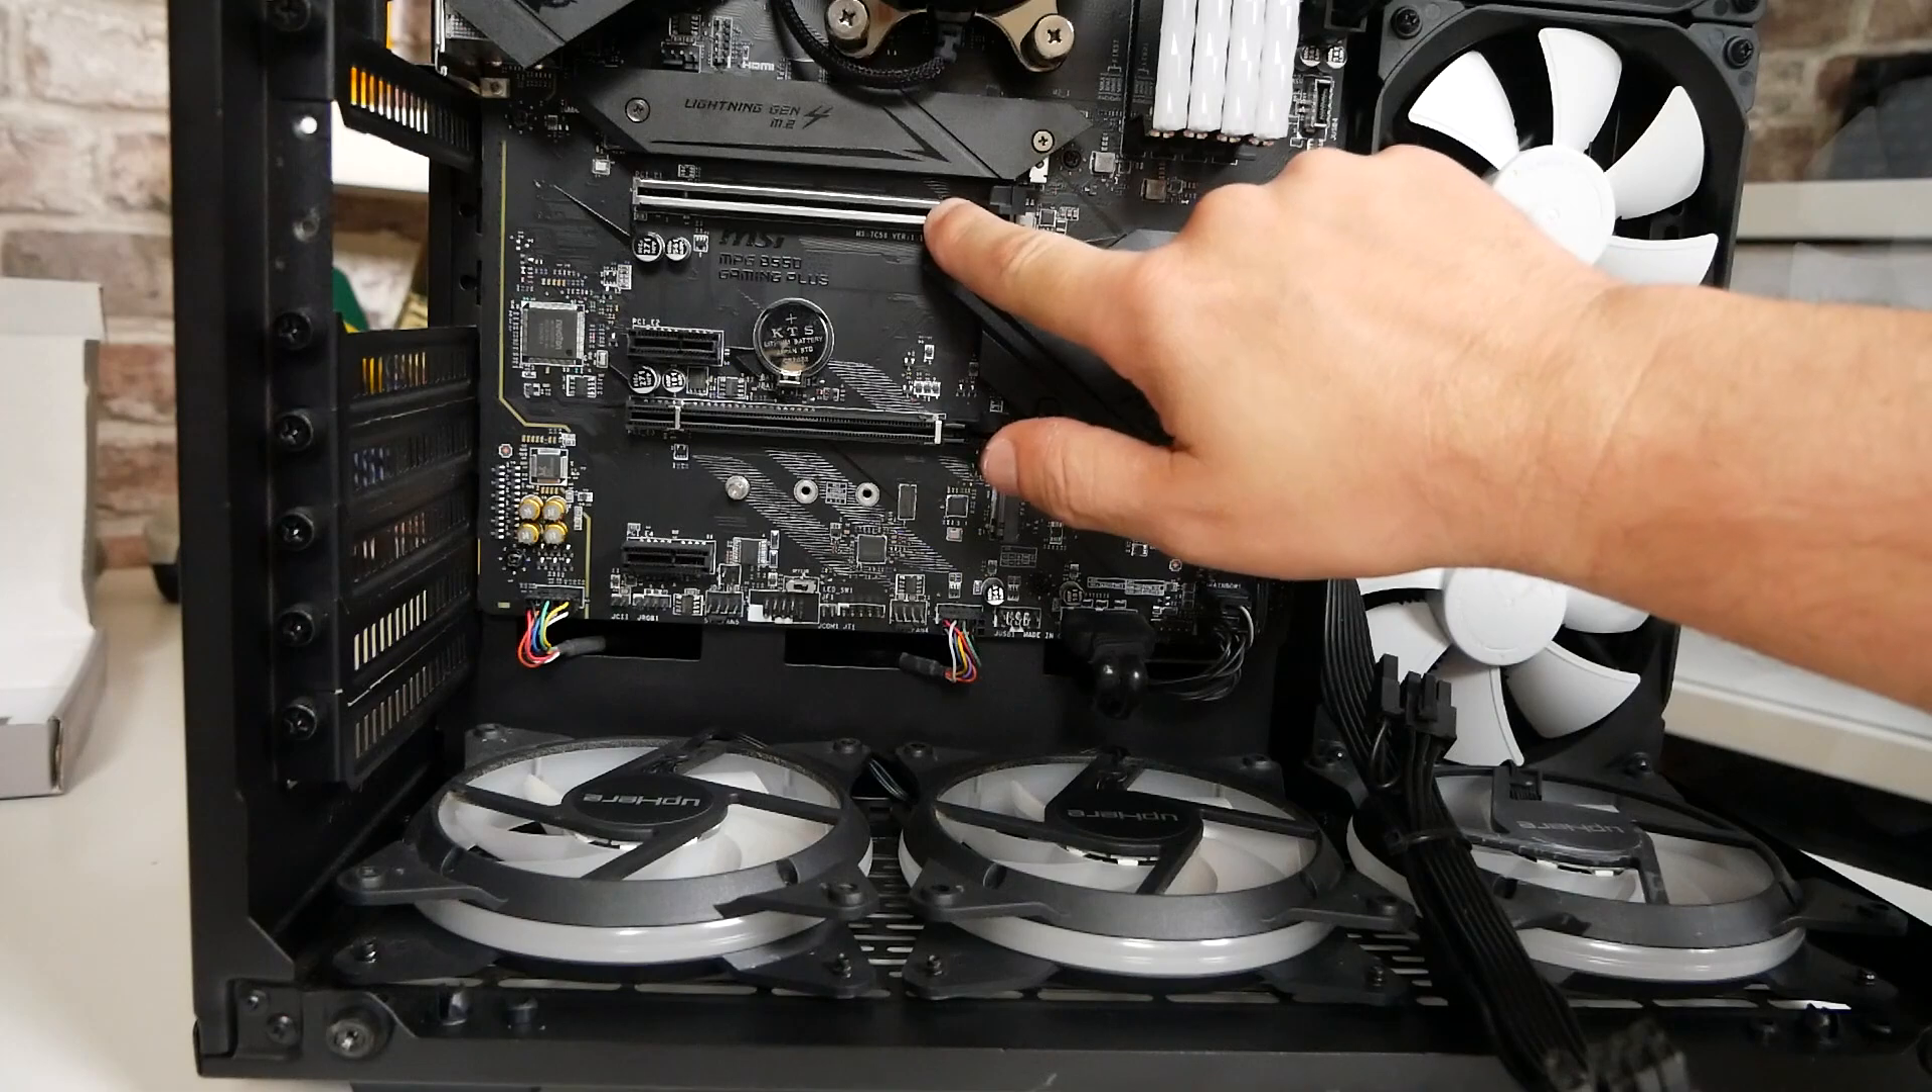Now, as you can see here, I've actually removed the graphics card from the top slot there, just to allow a little bit more light in so we can see what's going on.